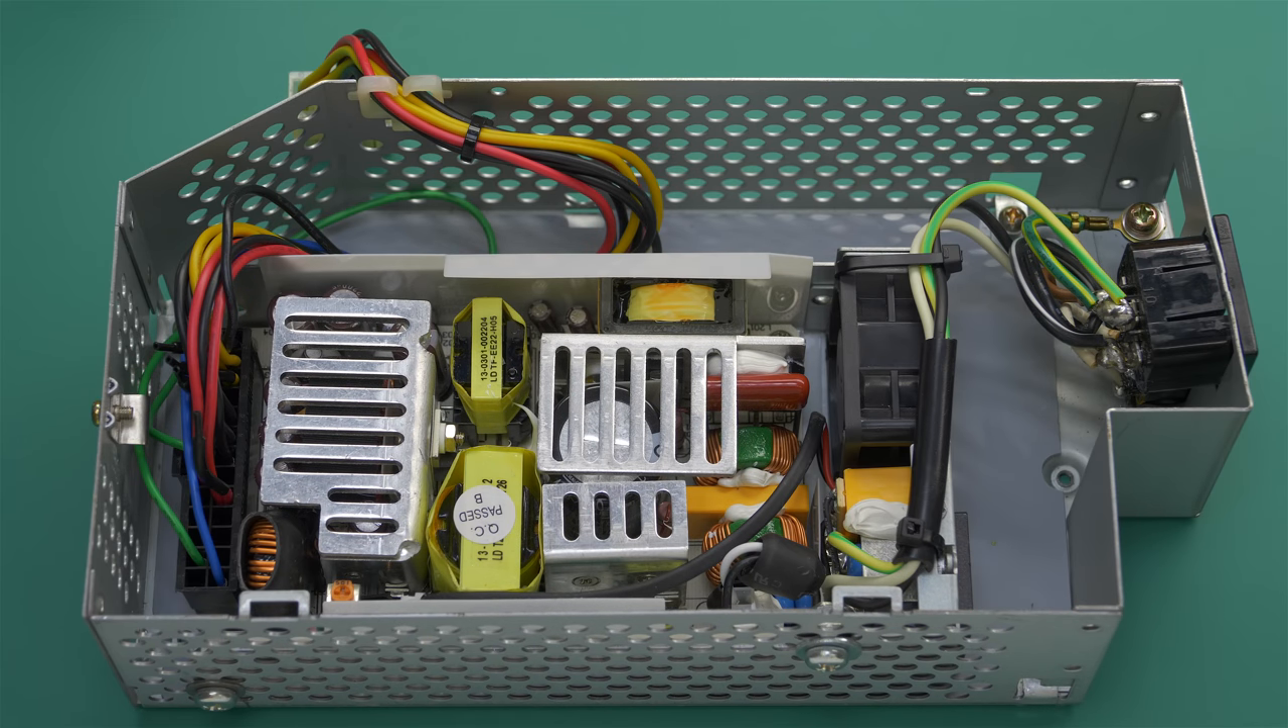As you can see, I decided that it was best to remove the top of the Seasonic, so the actual guts of it is exposed.